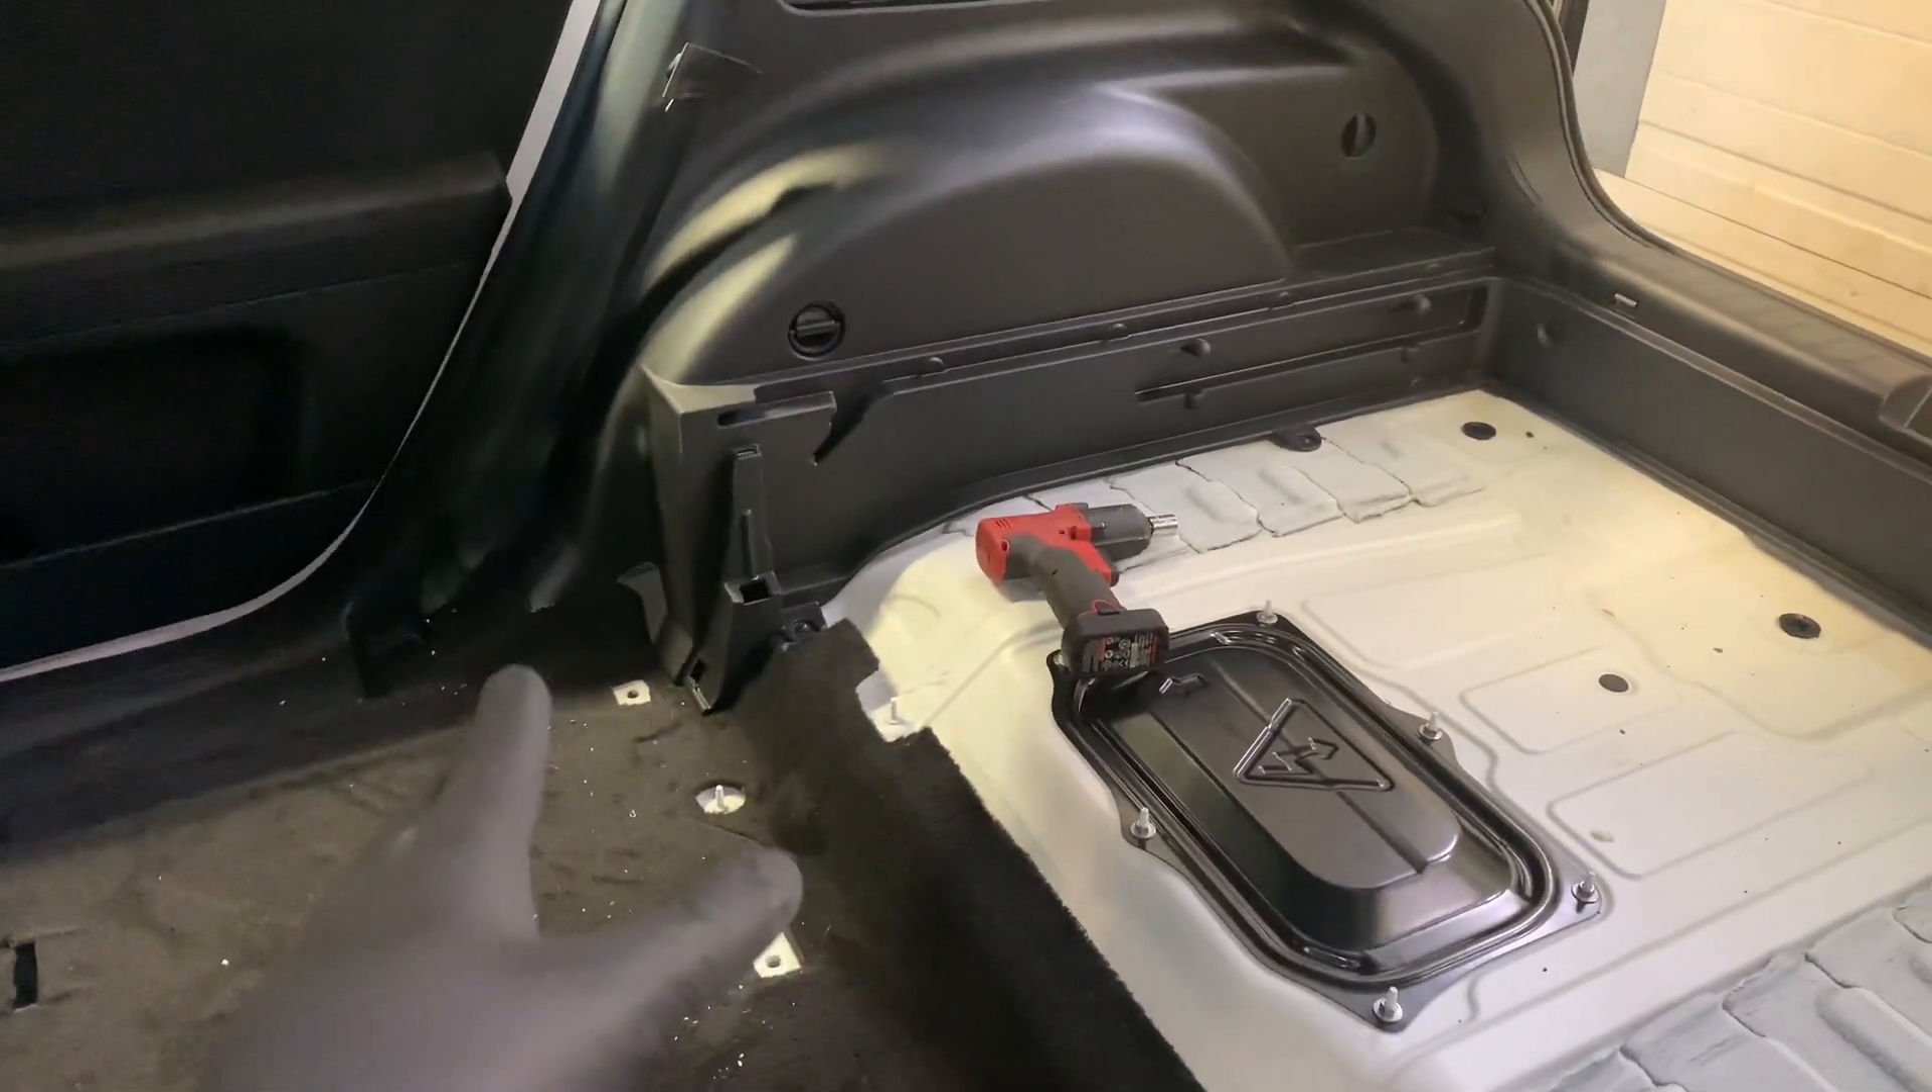All right so as you can see our rear seats are removed our boot lining is removed.